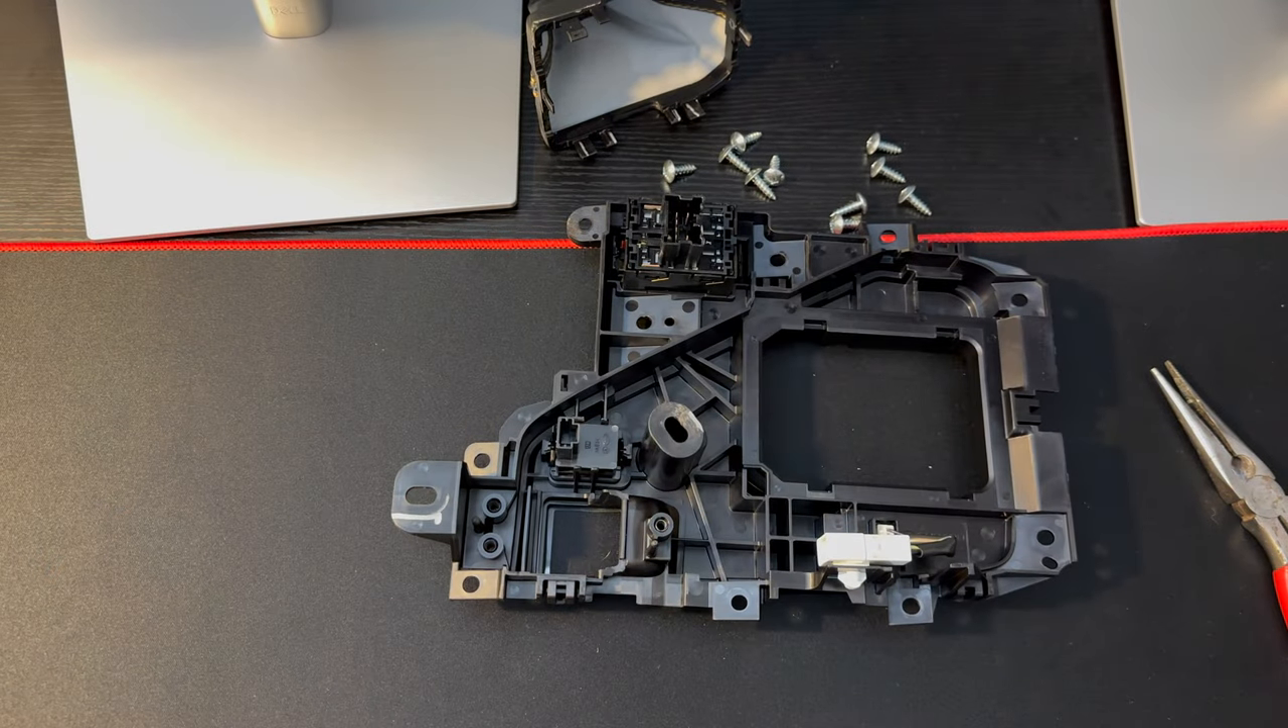As you can see I was able to get all the wiring out.